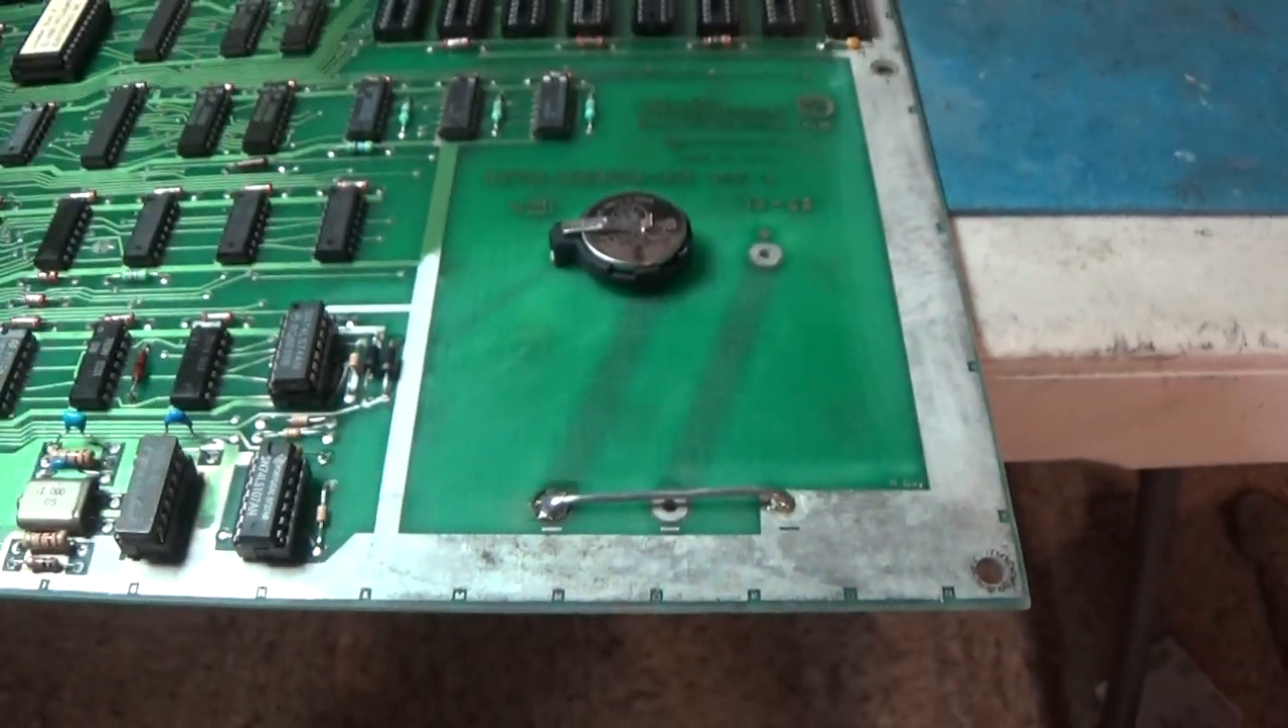I did just decide to put the coin cell battery holder back in and put a copper bar and soldered it across for ground.